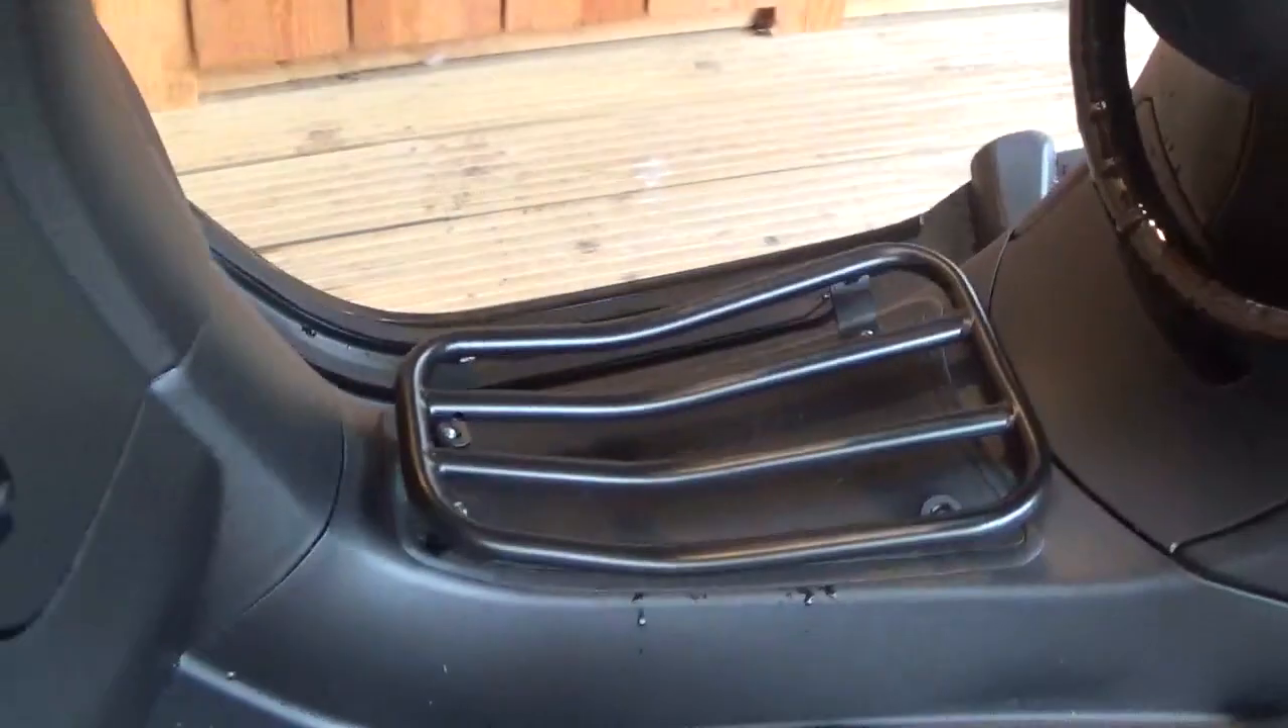Het accurekje zit op zijn plek en de montage is ontzettend eenvoudig.